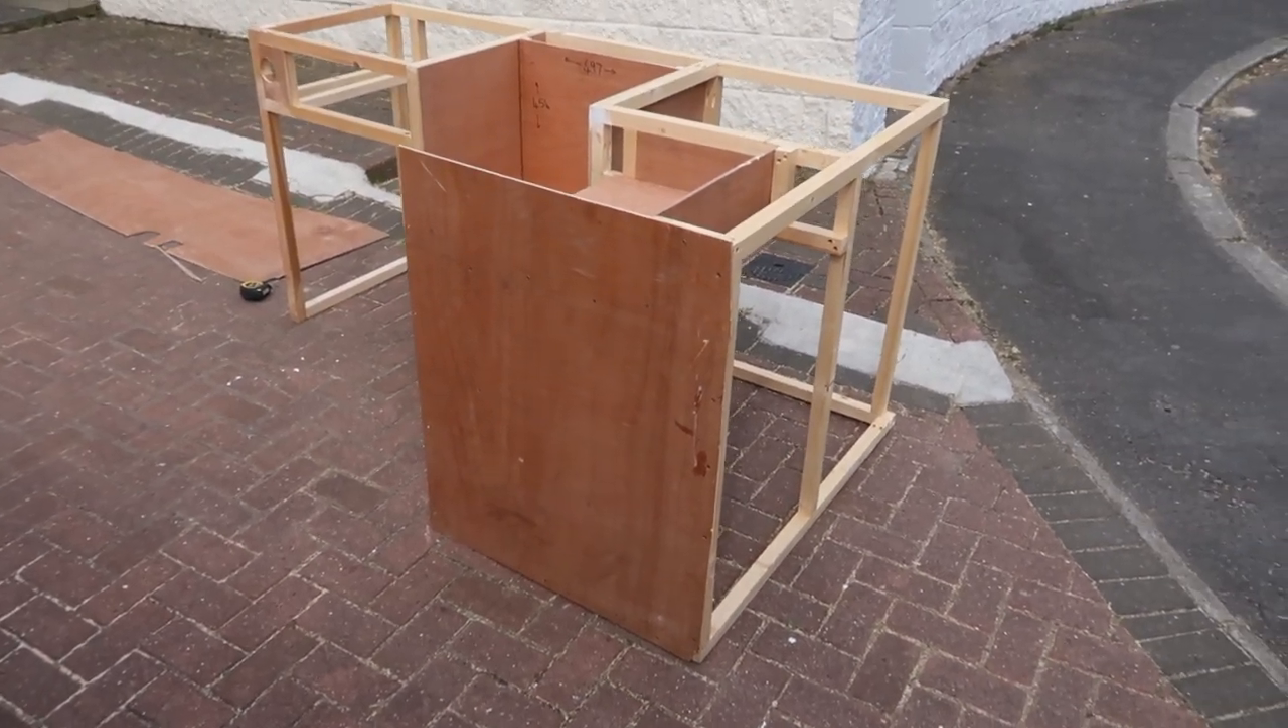All right guys just finished making the carcass for the kitchen so I'm gonna run through this with you now.